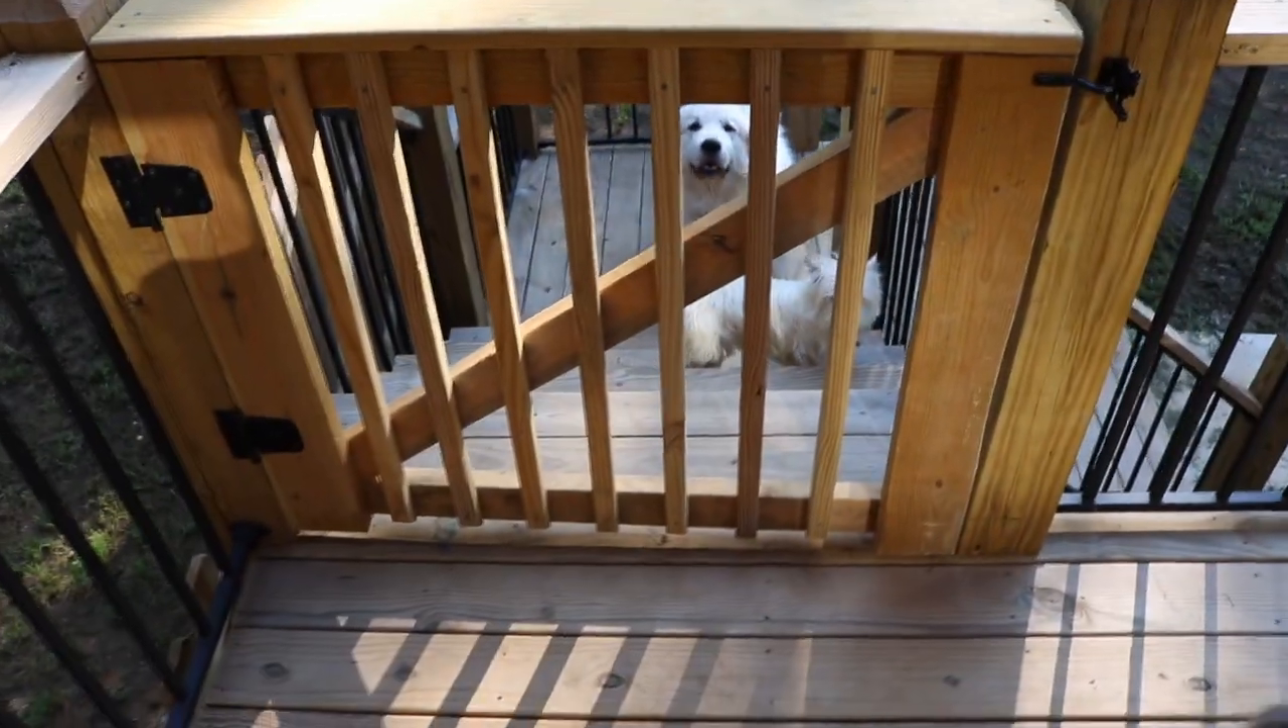So we got the crossbar on and it looks like it works fantastic.